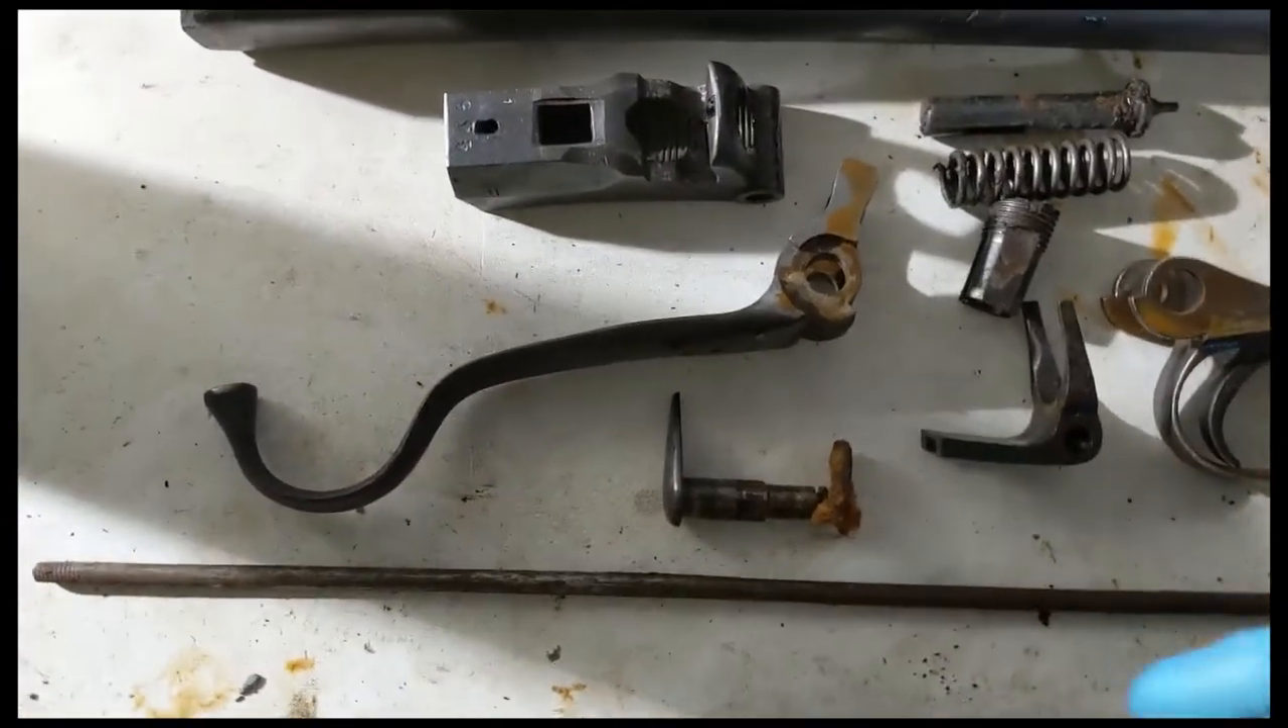So I've got the 1880s model taken apart, I have the receiver stripped down, here's all the pieces here.